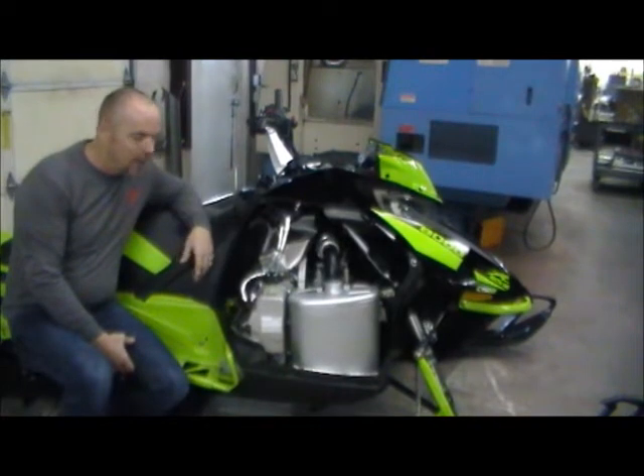So as you can see we've removed the side panel.